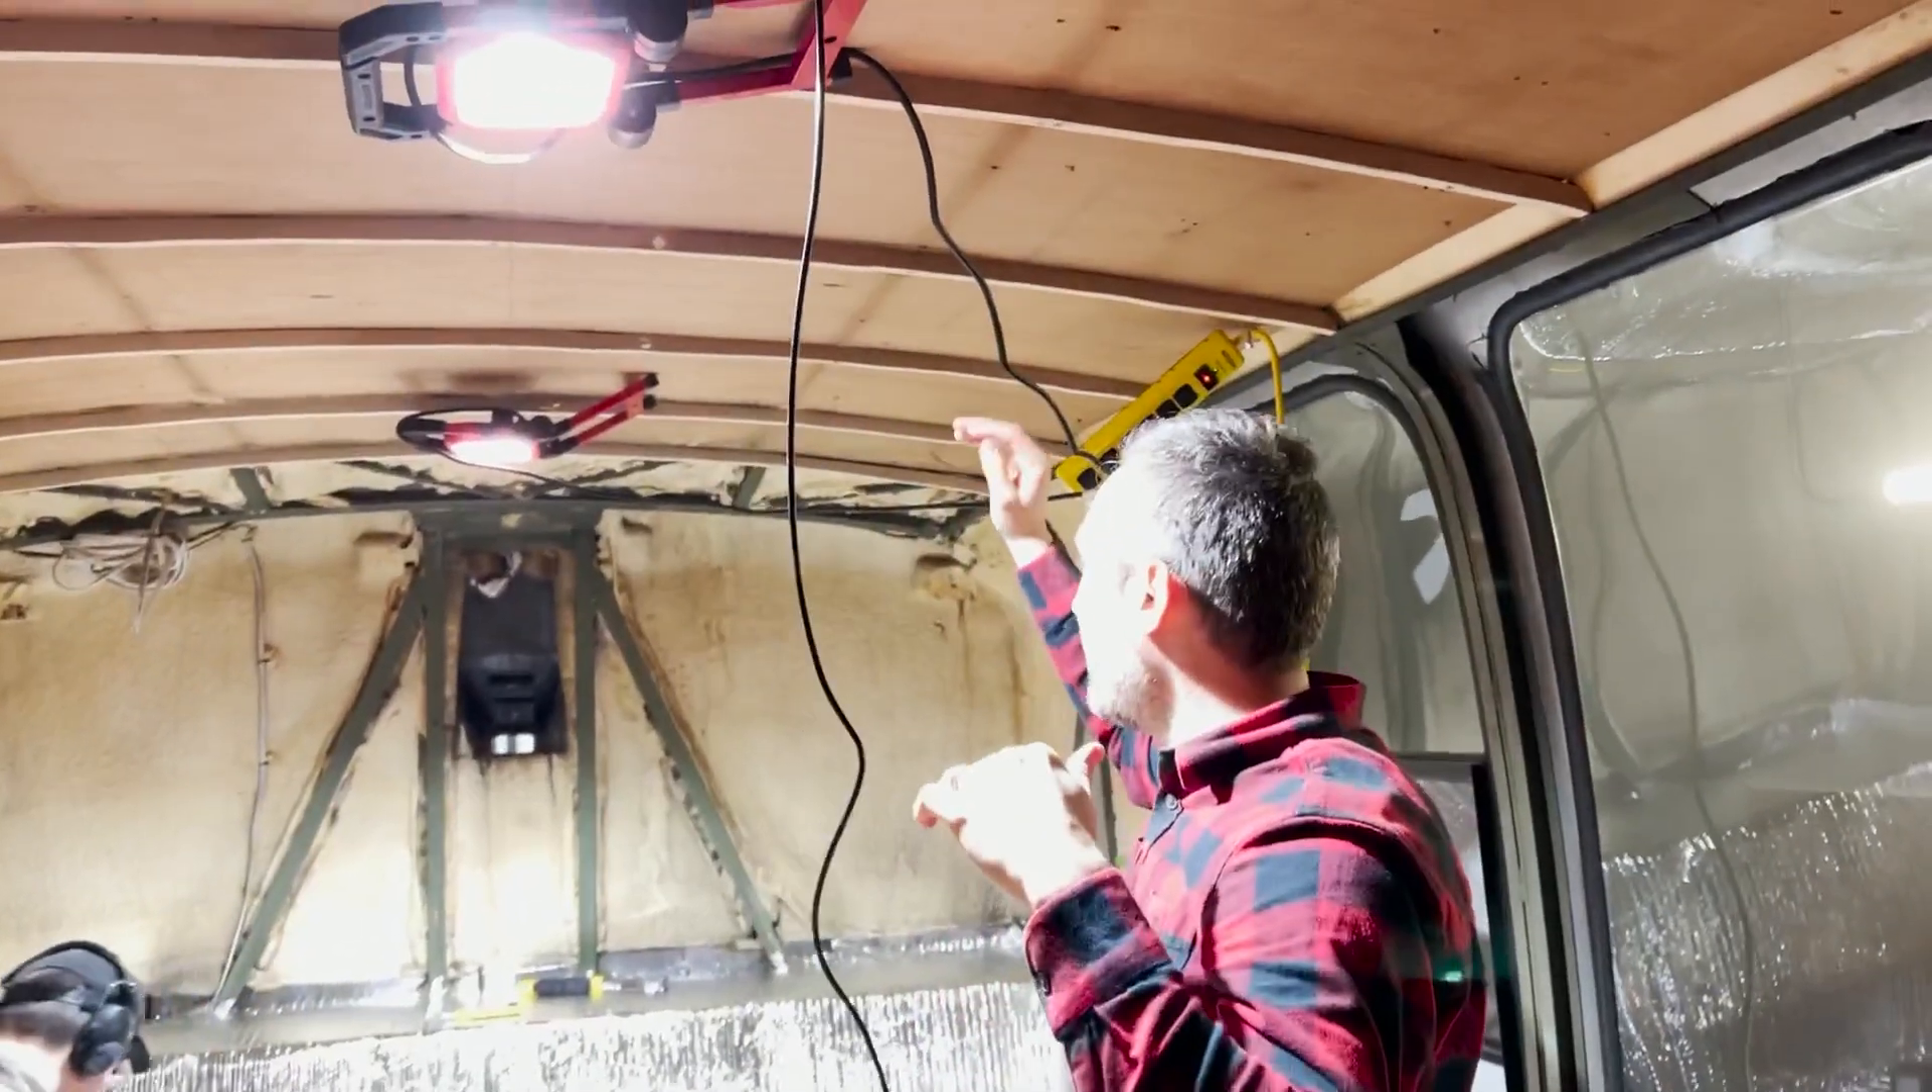You can see how all the trussing is done now.